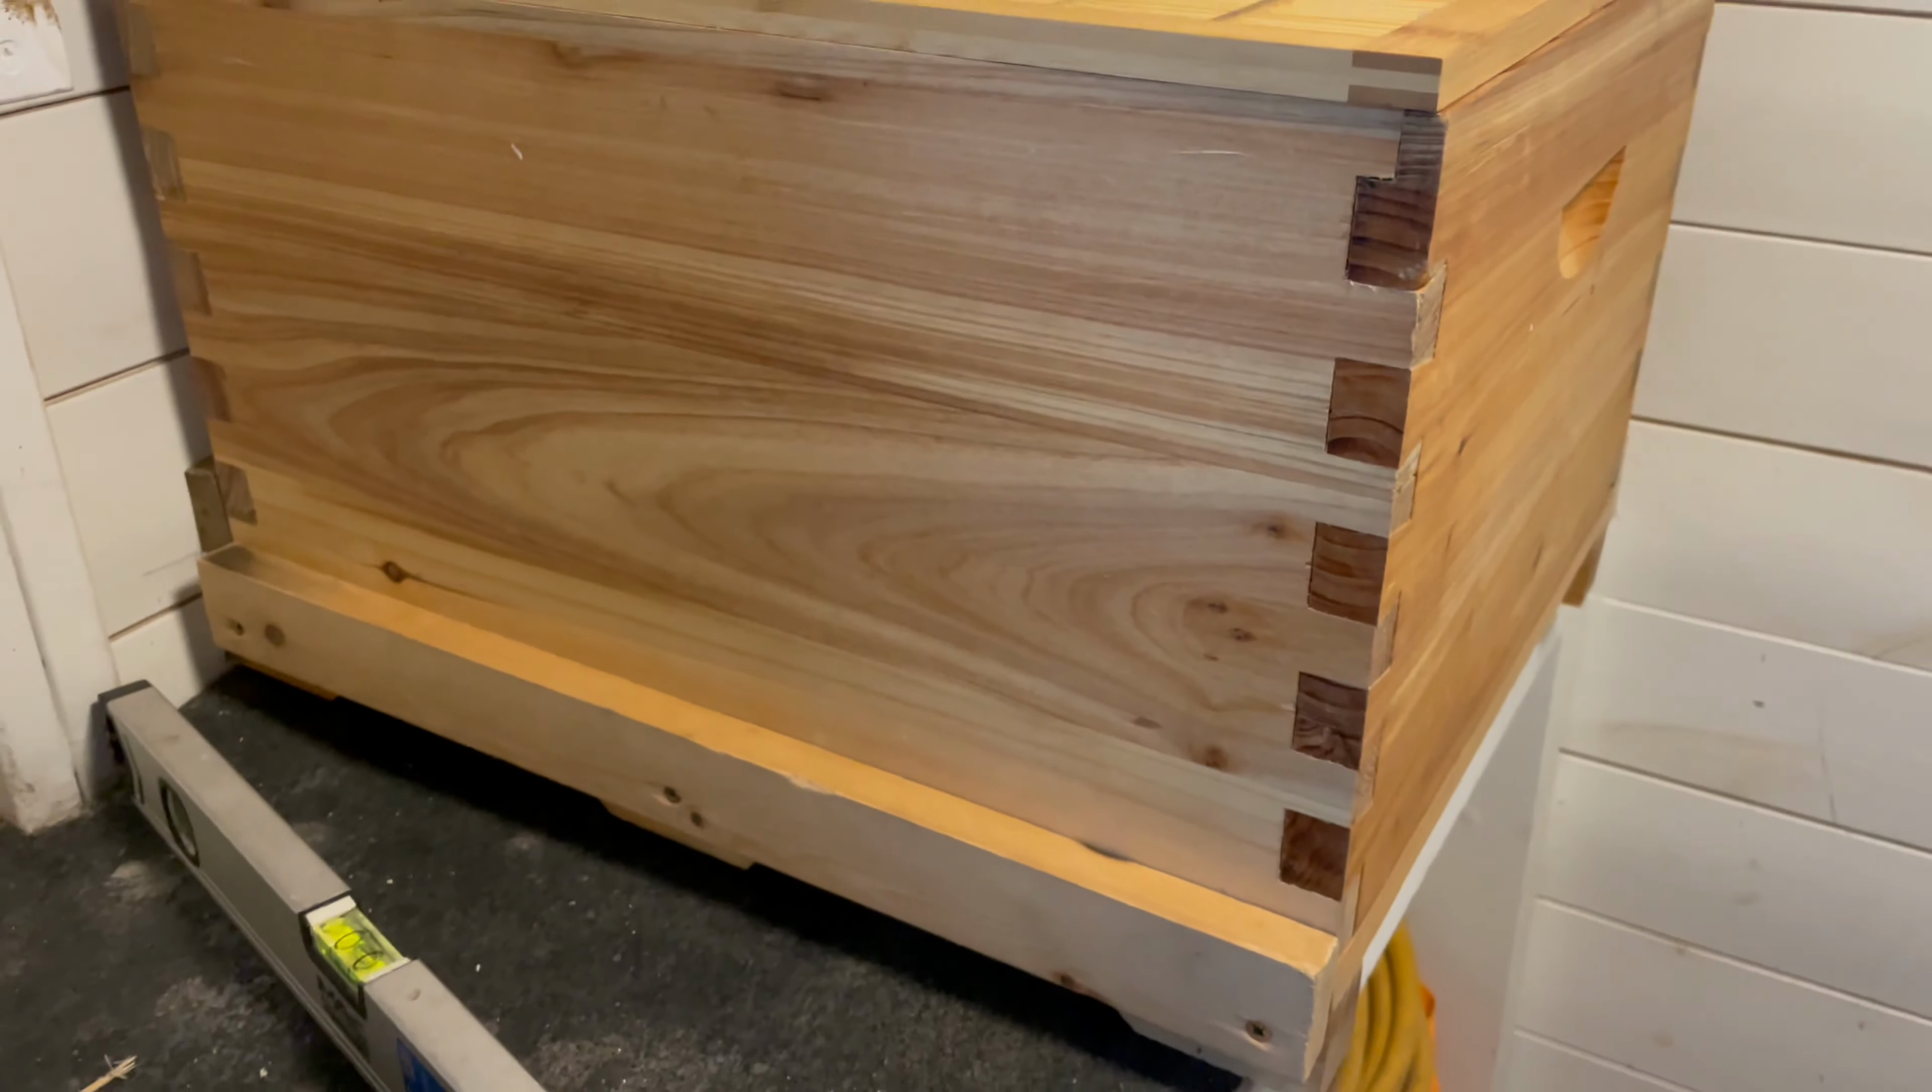That's the brood box uh on the base.